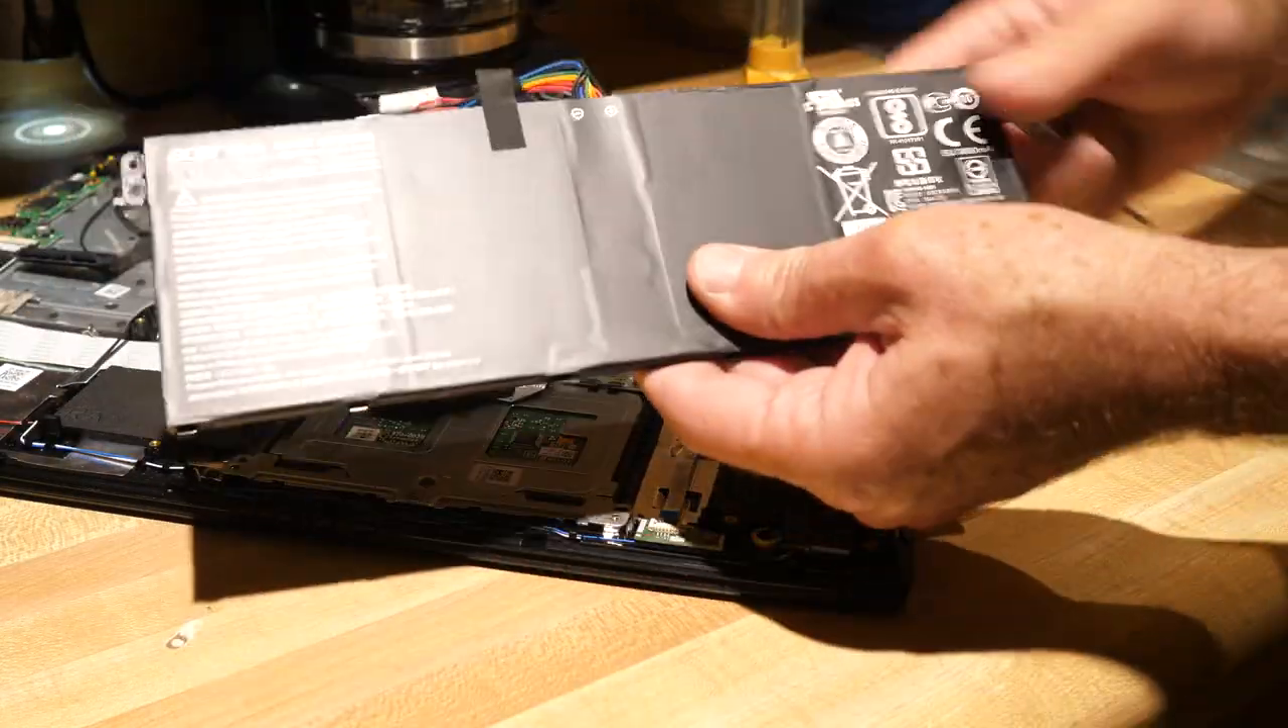That's the battery we successfully removed it.